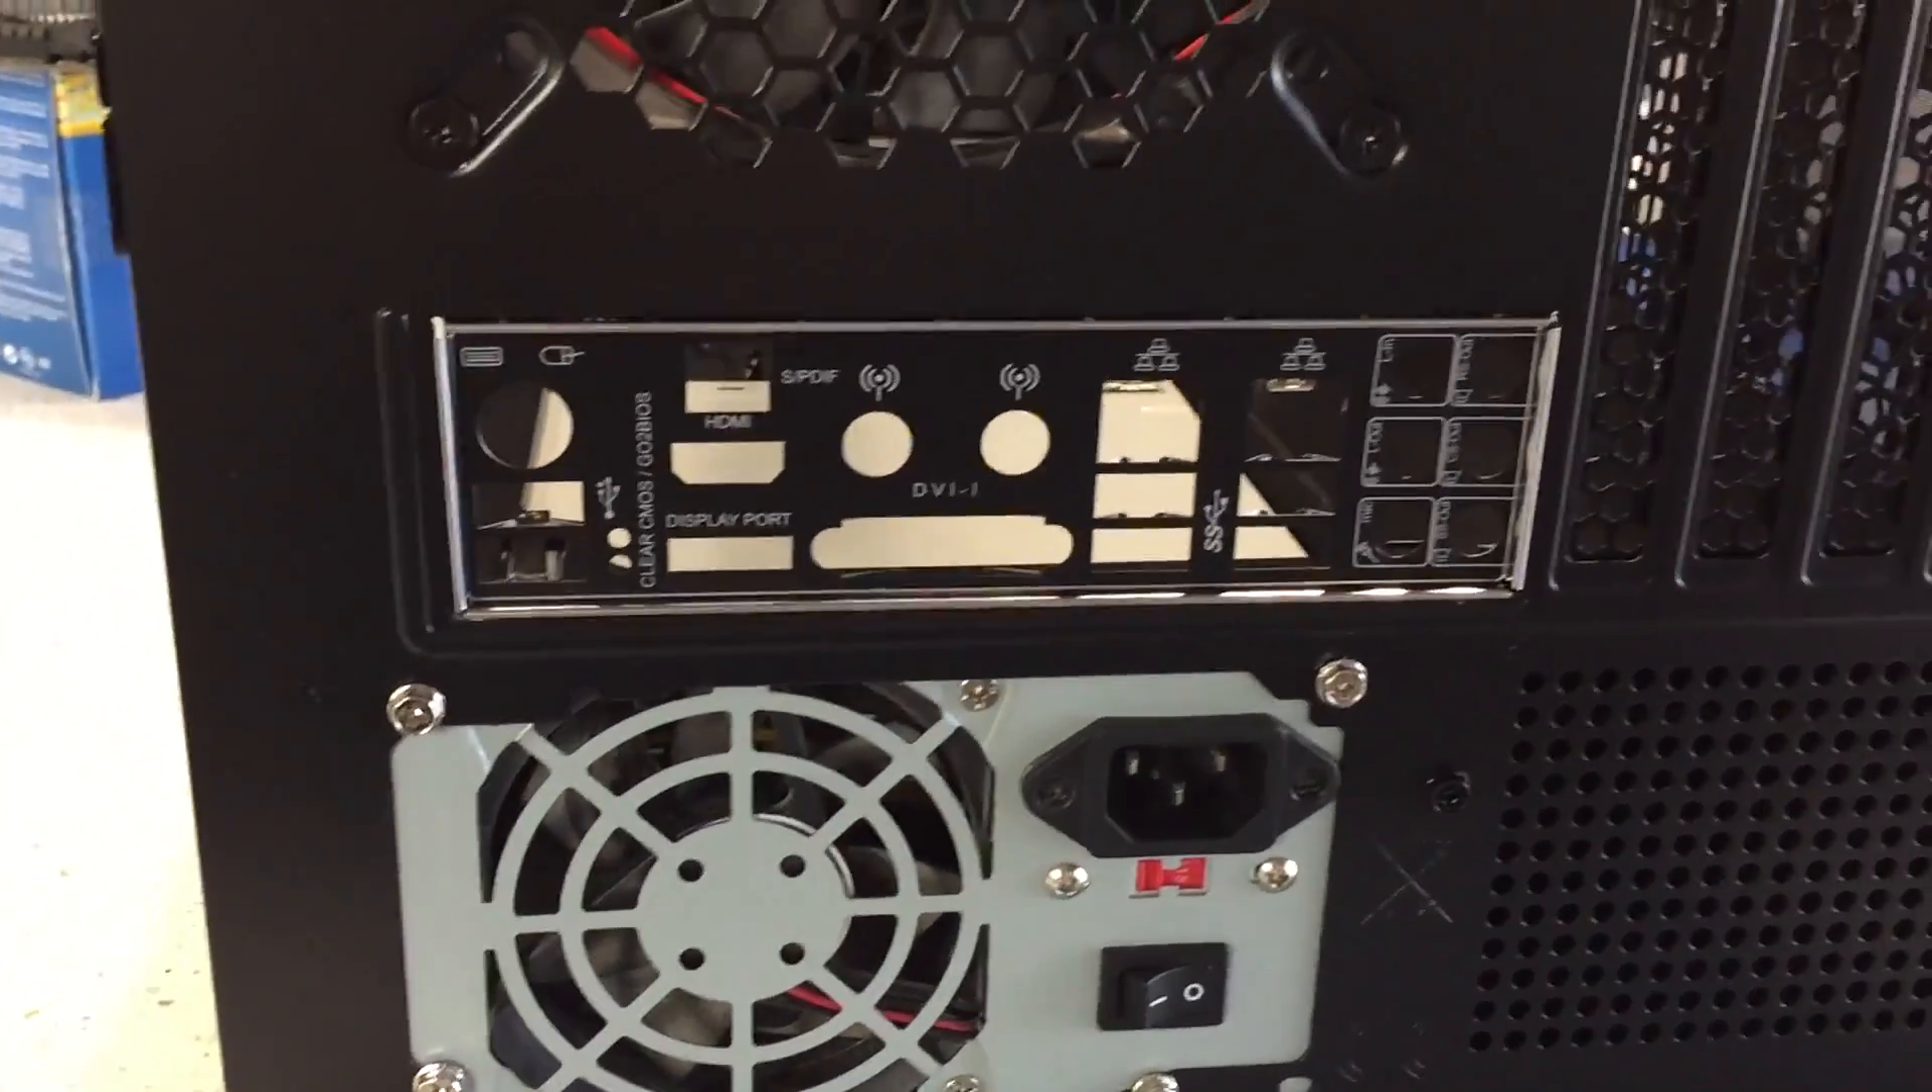But you can see now the IO shield is in properly.